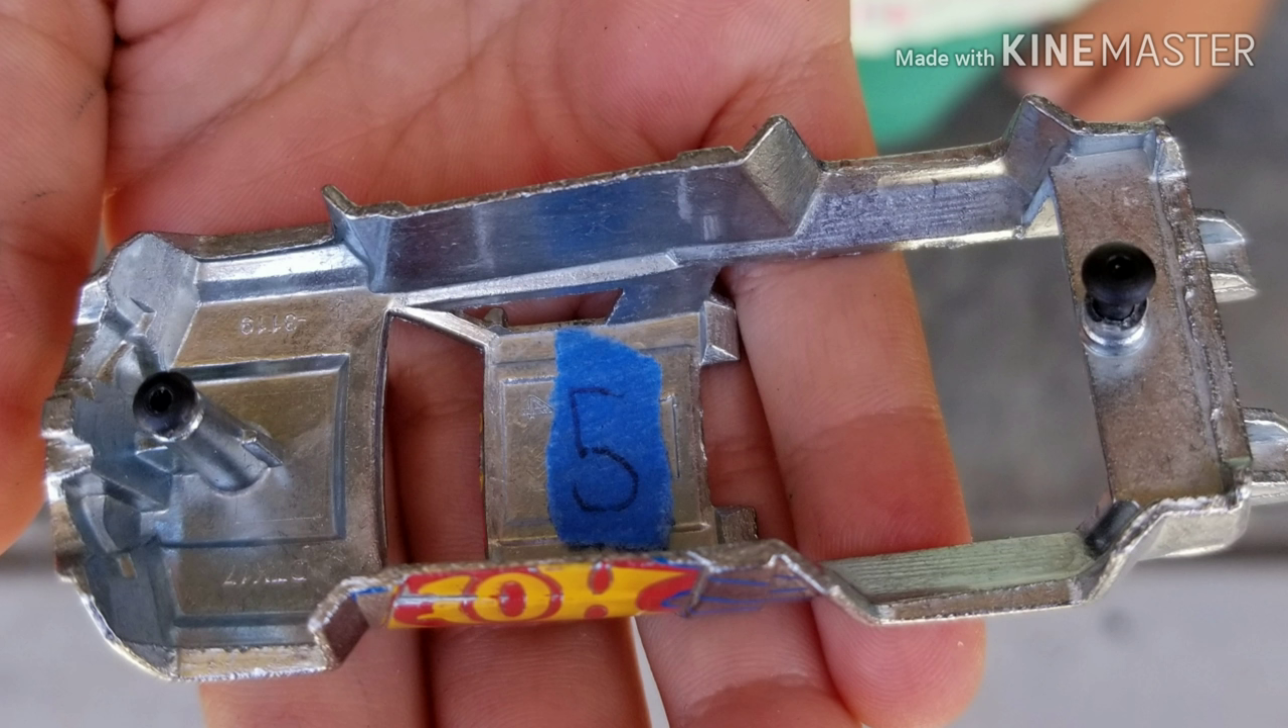As you can see I drilled the posts and inserted the 256 by 3 button head screws which will hold the chassis to the body.